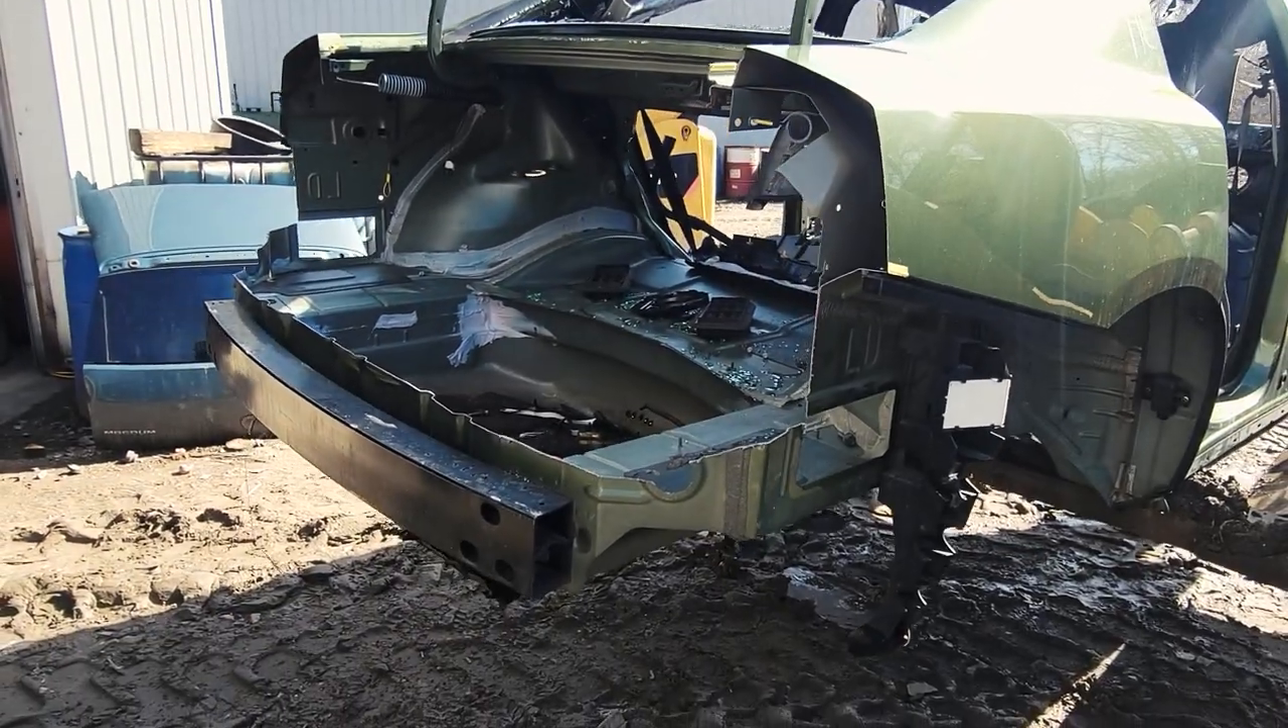So, that's the Charger after all the parts have been taken off and cut off to make the rear bumper wall art.